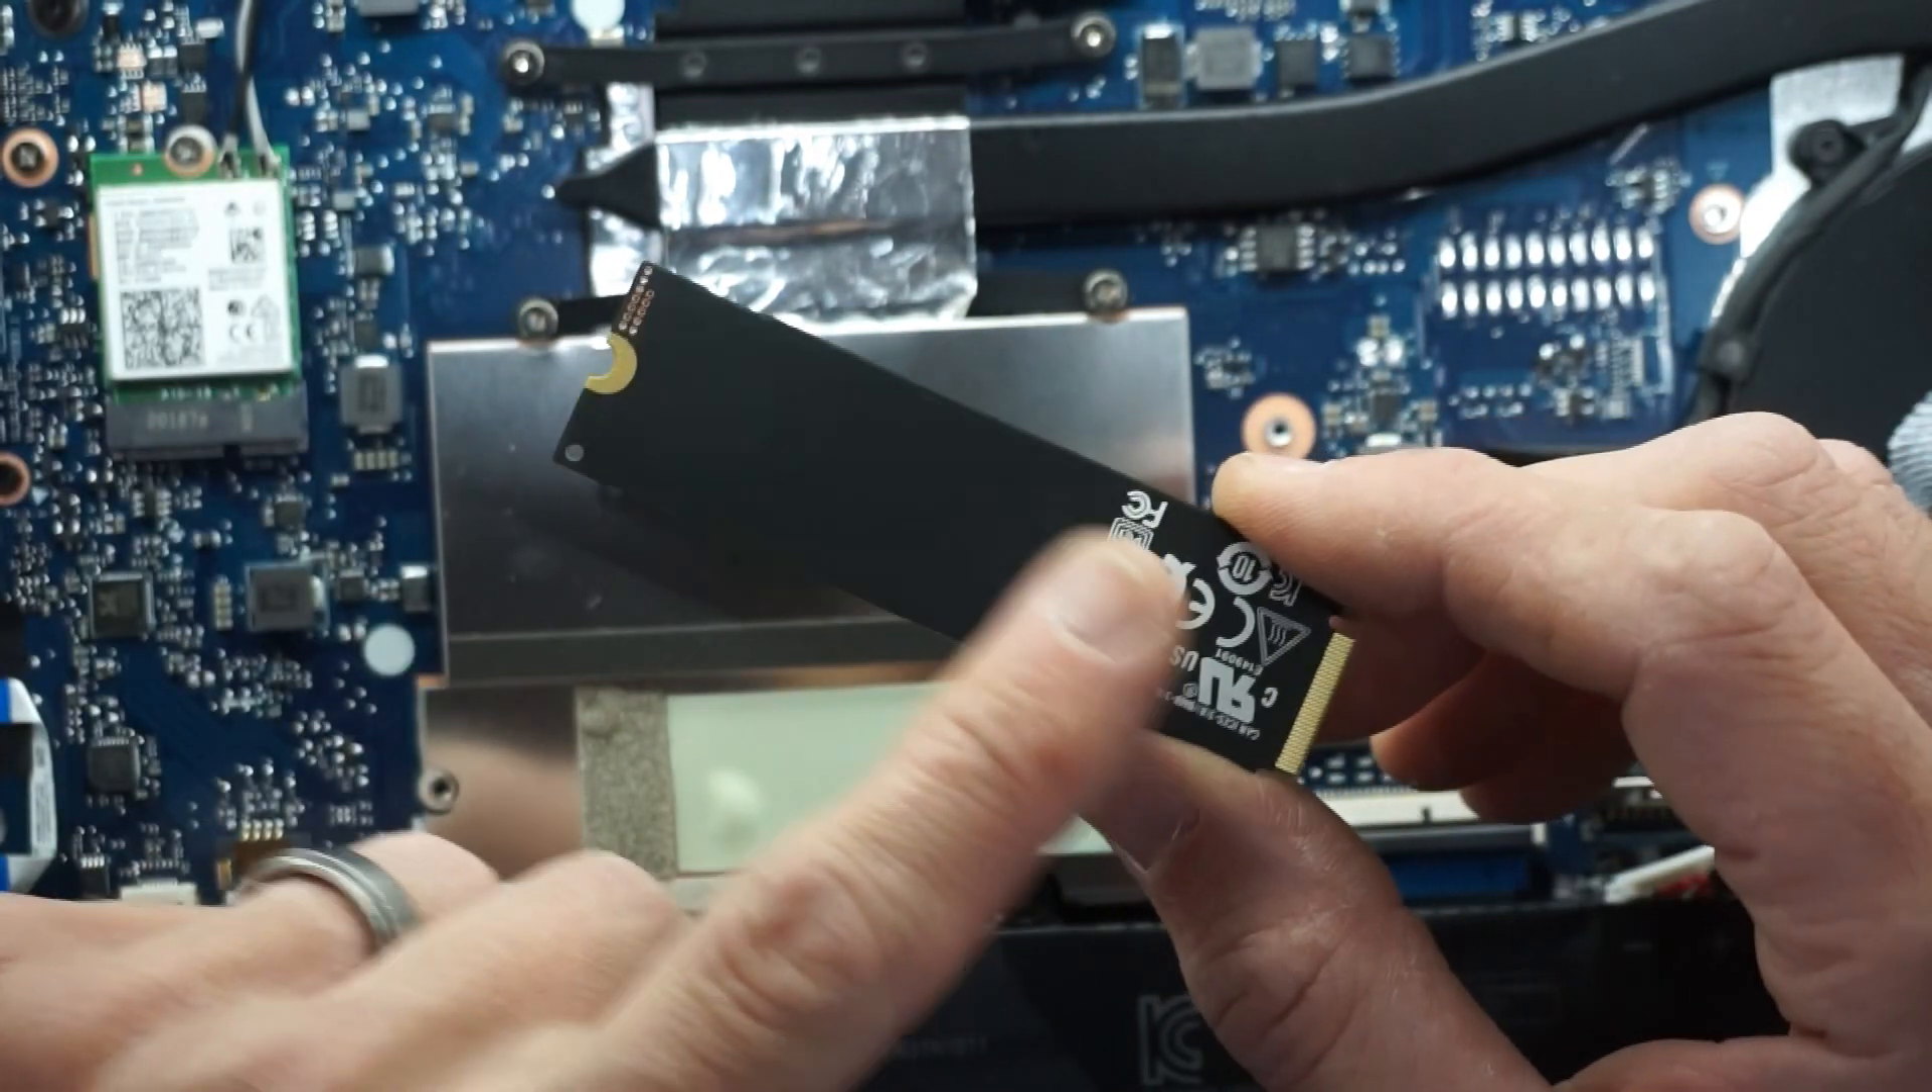And we've removed one NVMe SSD.